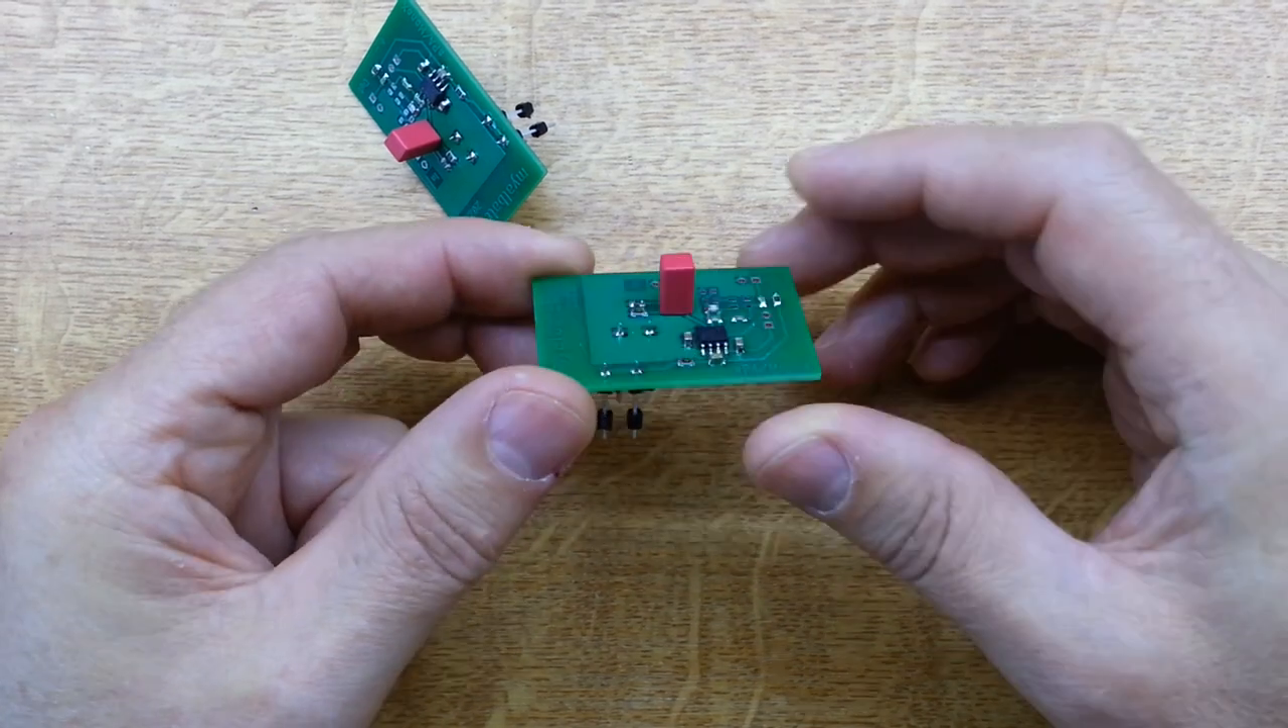So this is just the complete board. And we've got our headers on the other side there so that they can just solder onto the main board of the amplifier.